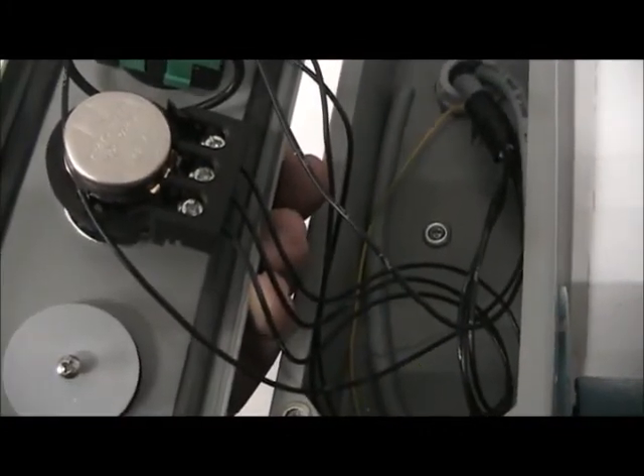I've got the potentiometer wired. I've got three wires that come into it.